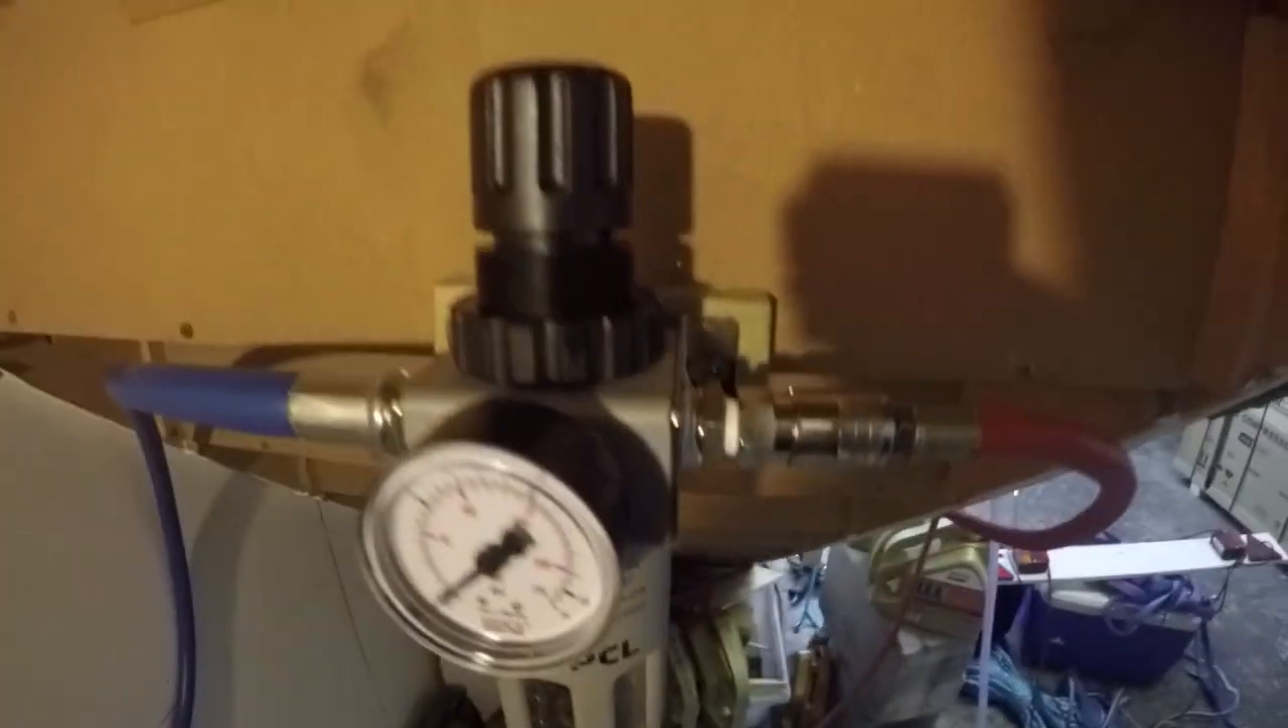And then we've installed our filter regulator. And that's pretty much the setup.